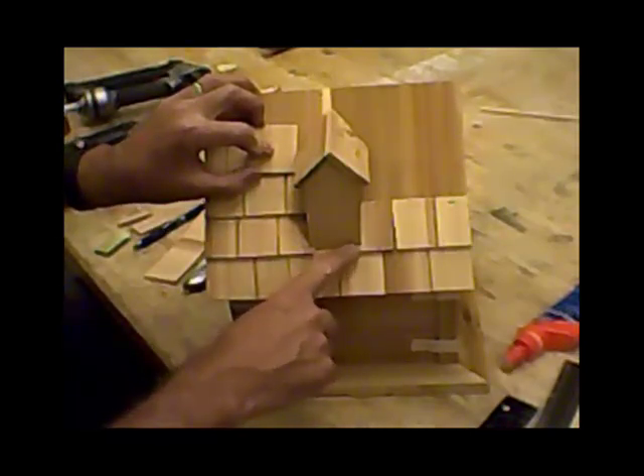Now, you can see that I brought the shingles clean up to where we have now to worry about going around the roof of the dormer.